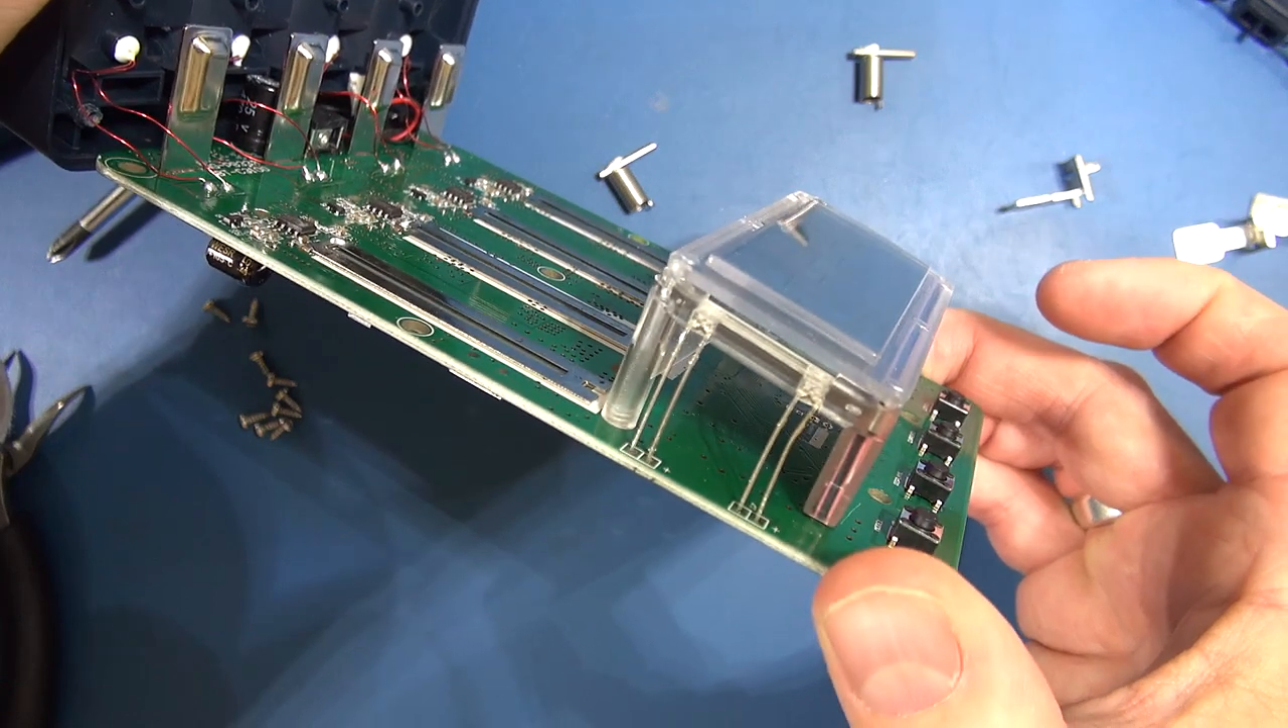The actual LCD display as you can see is mounted. It's got these connectors coming up. It's nice and sturdy on the board.